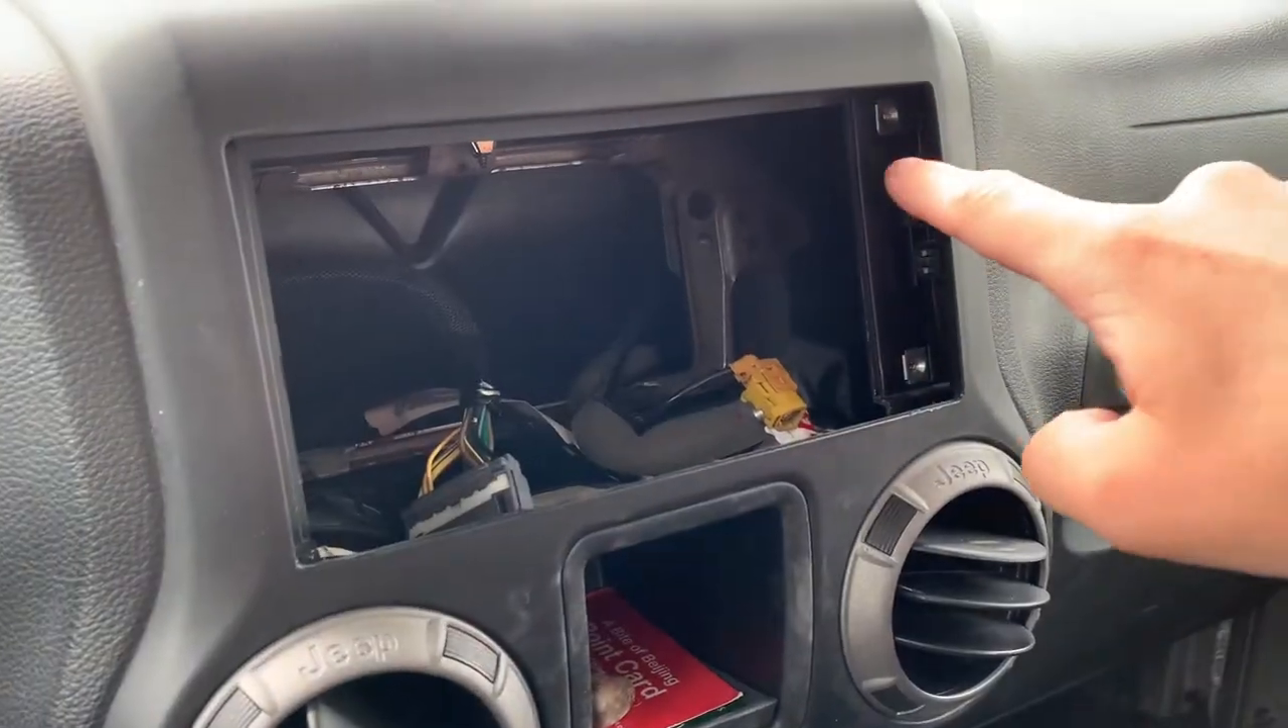Here we have where I have the radio taken out you can actually see the bolt holes just up in the corners screw holes there that that go up there.